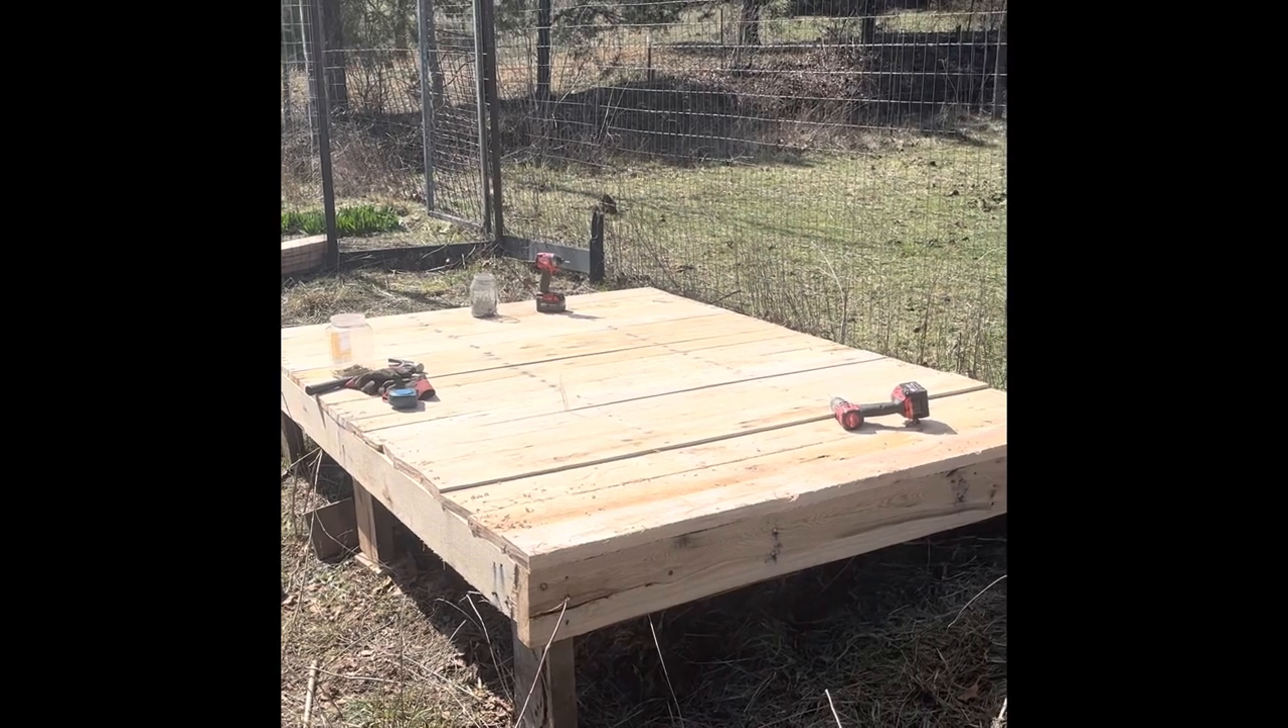Okay the floor is done now we got to go cut something to make the sides out of.